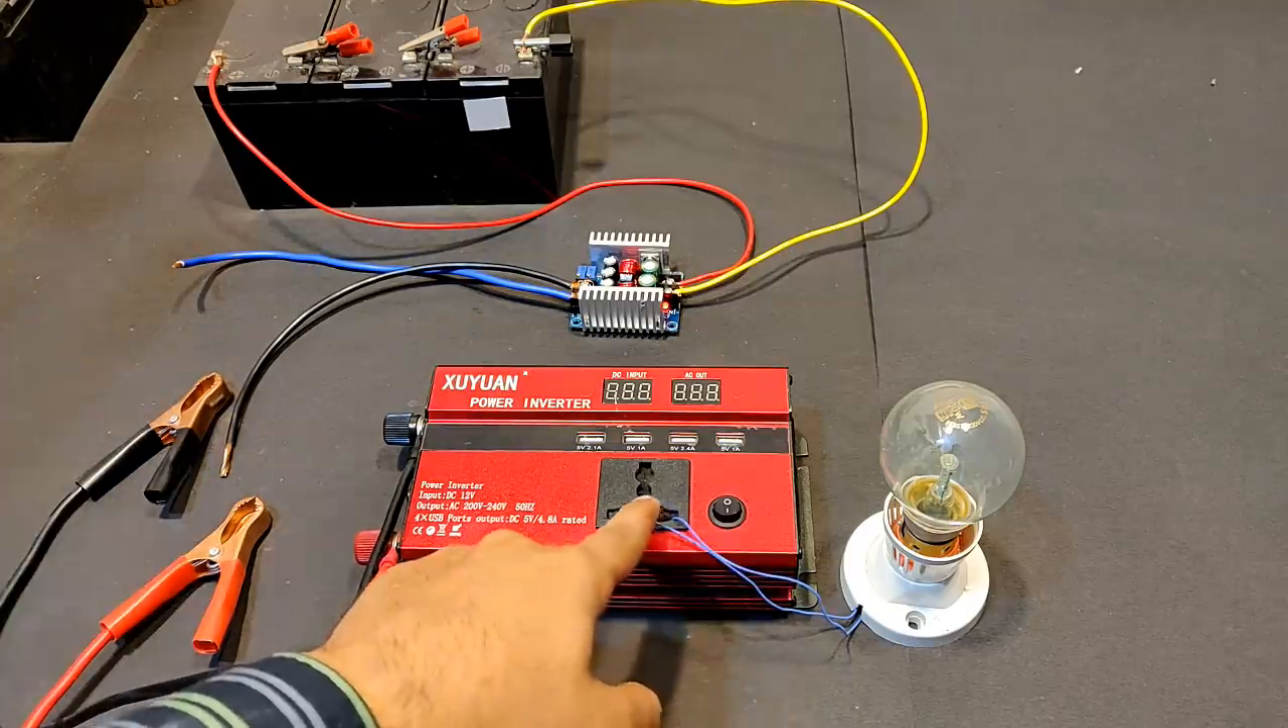The inverter has not yet been connected the bulb has been connected 100 watts.